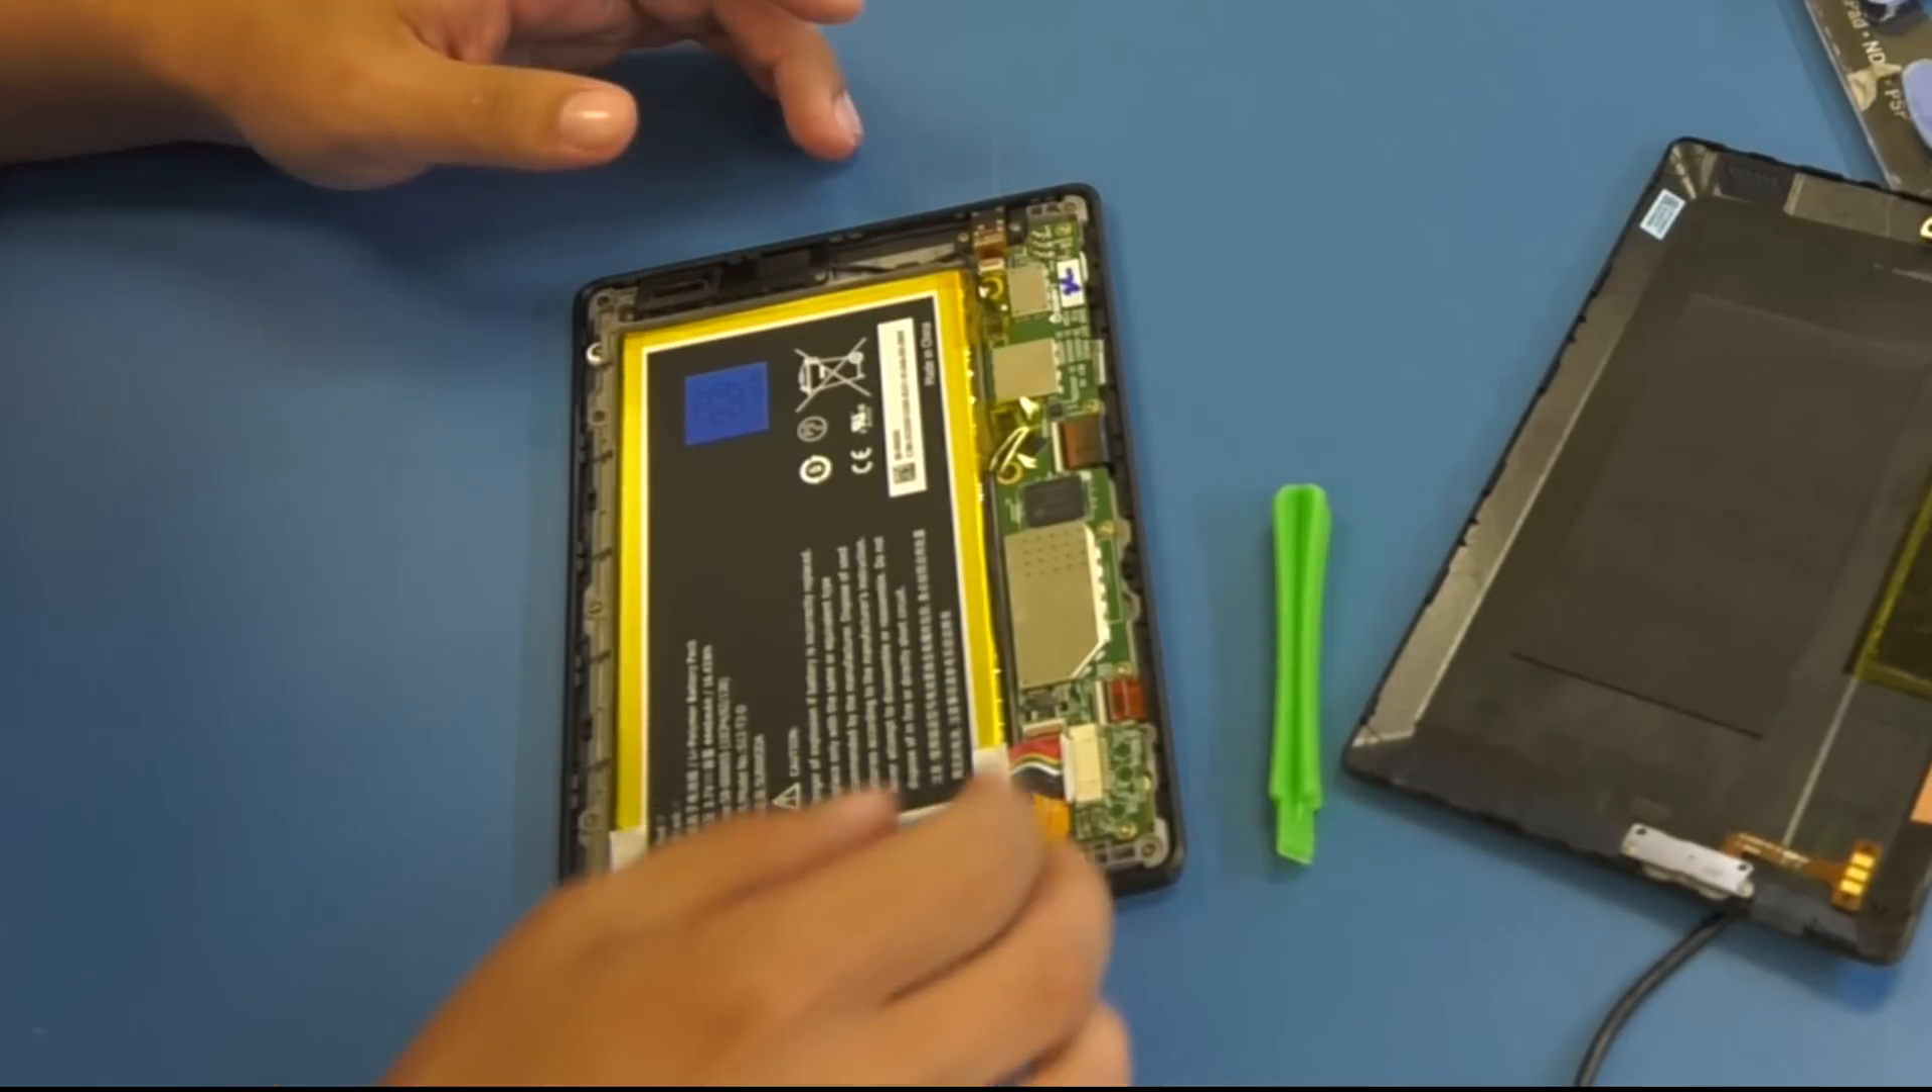Back panels off. As you can see.